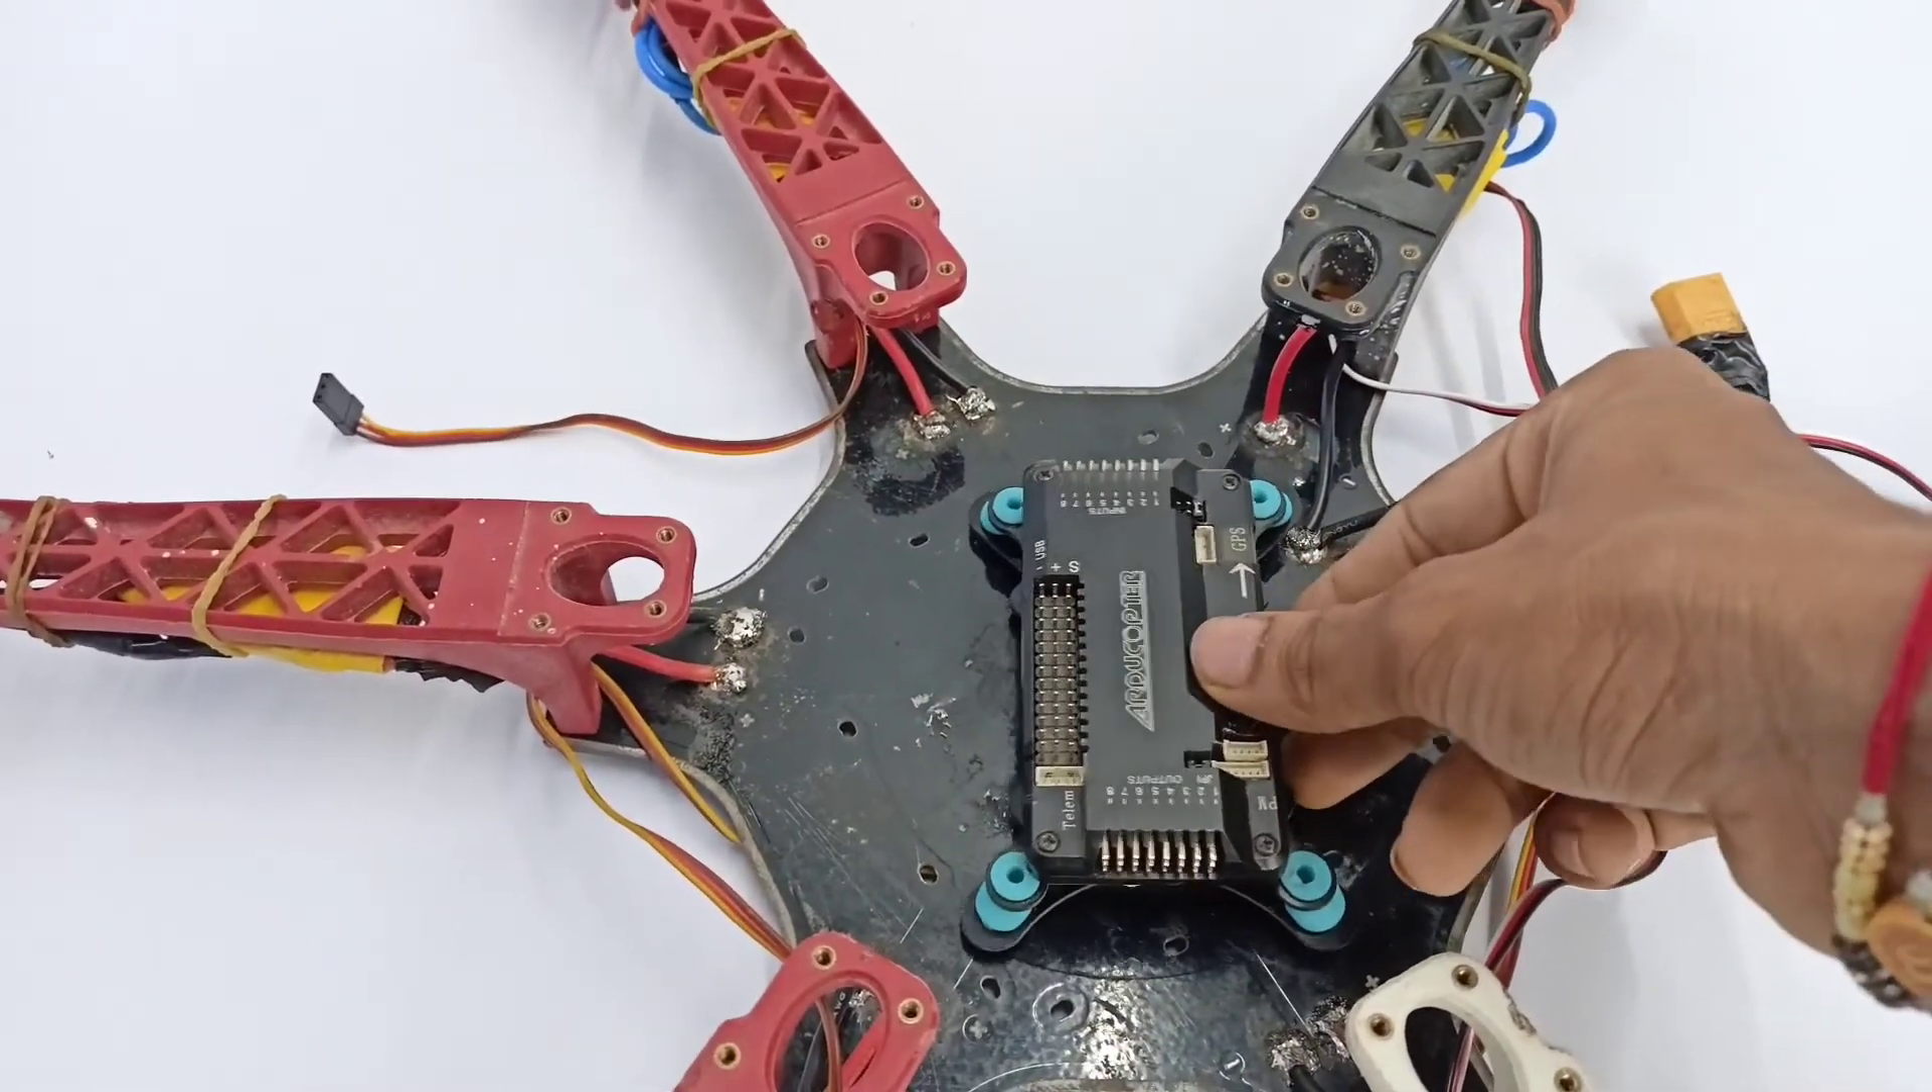इस flight controller को हमने लगाया anti-vibration pad के उपर।